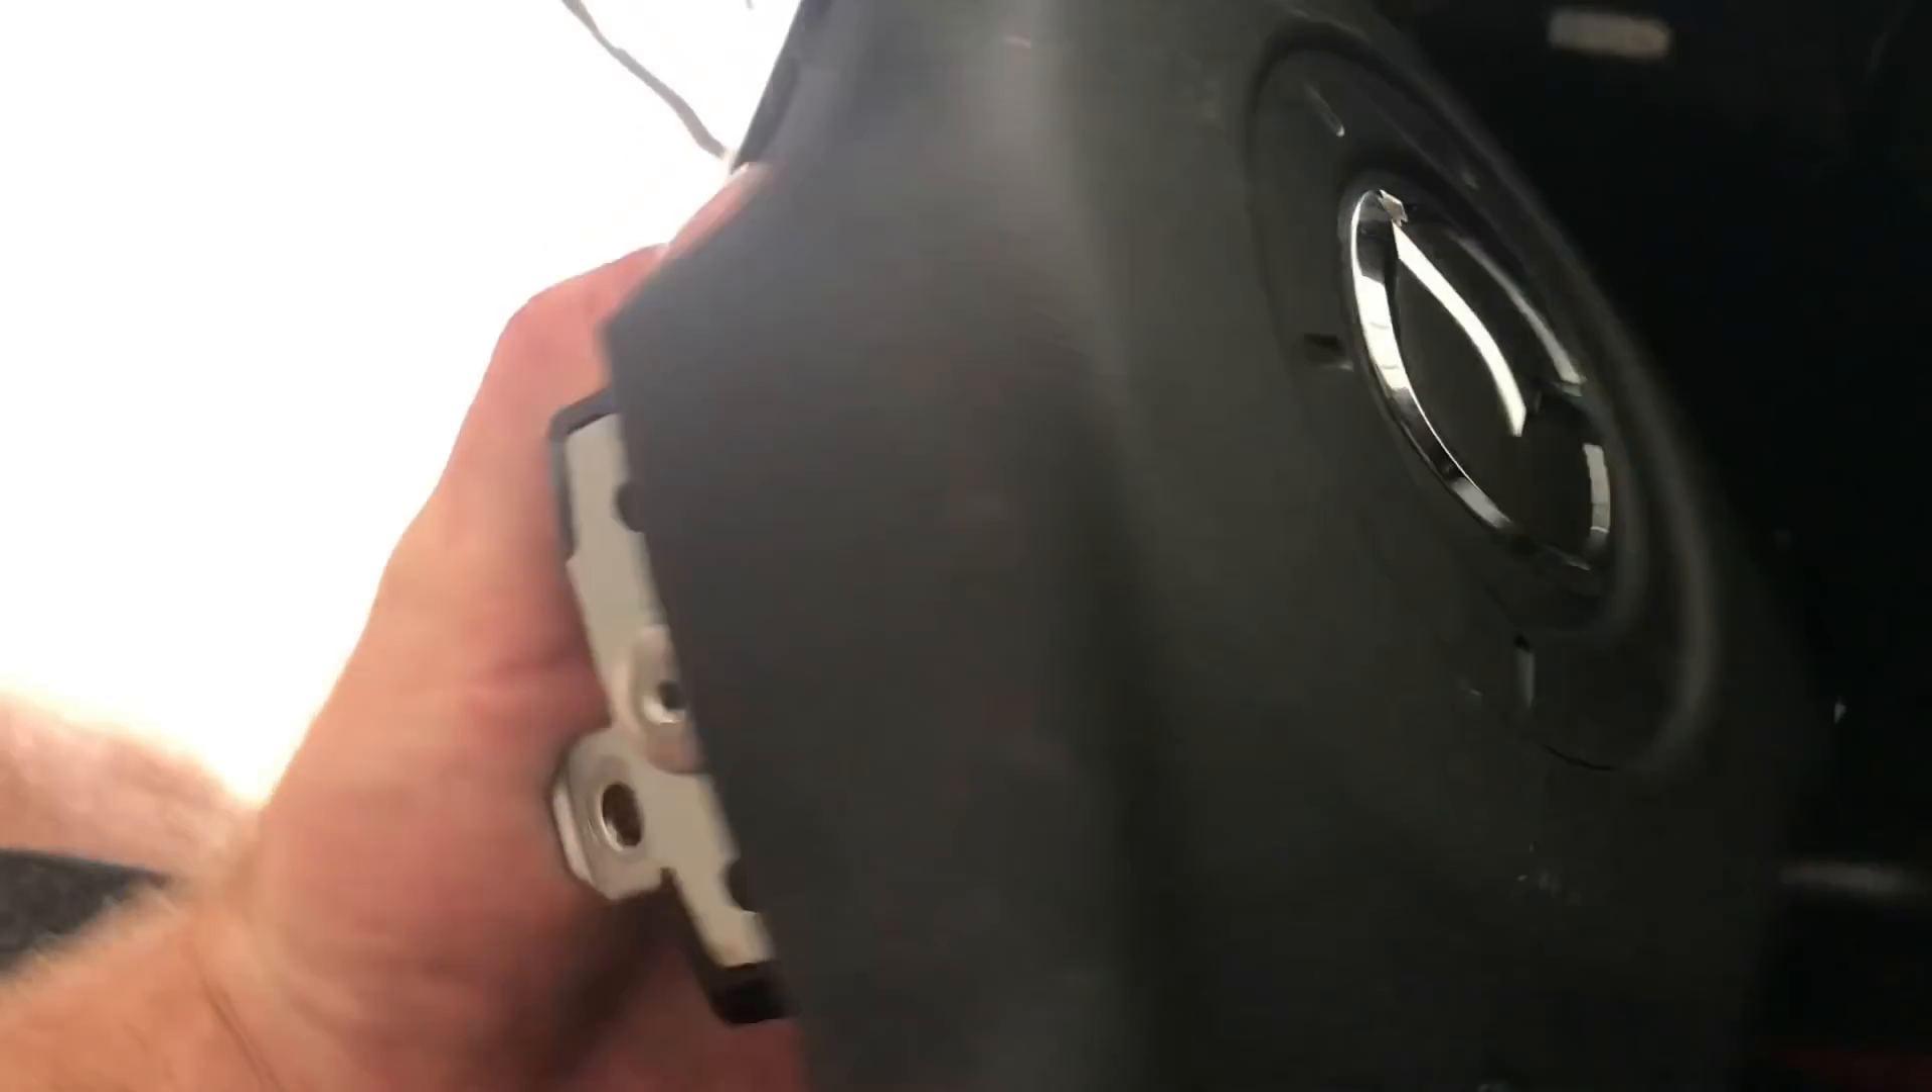Got the steering wheel airbag out.